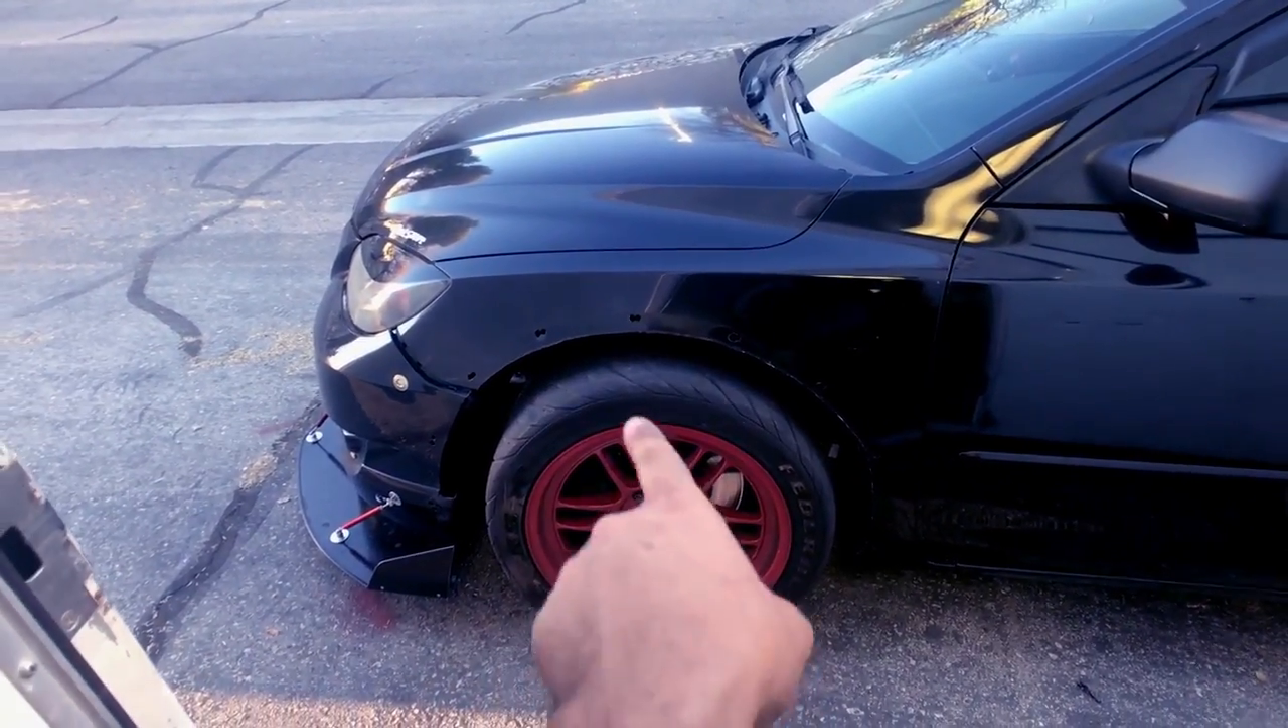I've already removed the fender flare as you guys can see there's no fender flare at all.